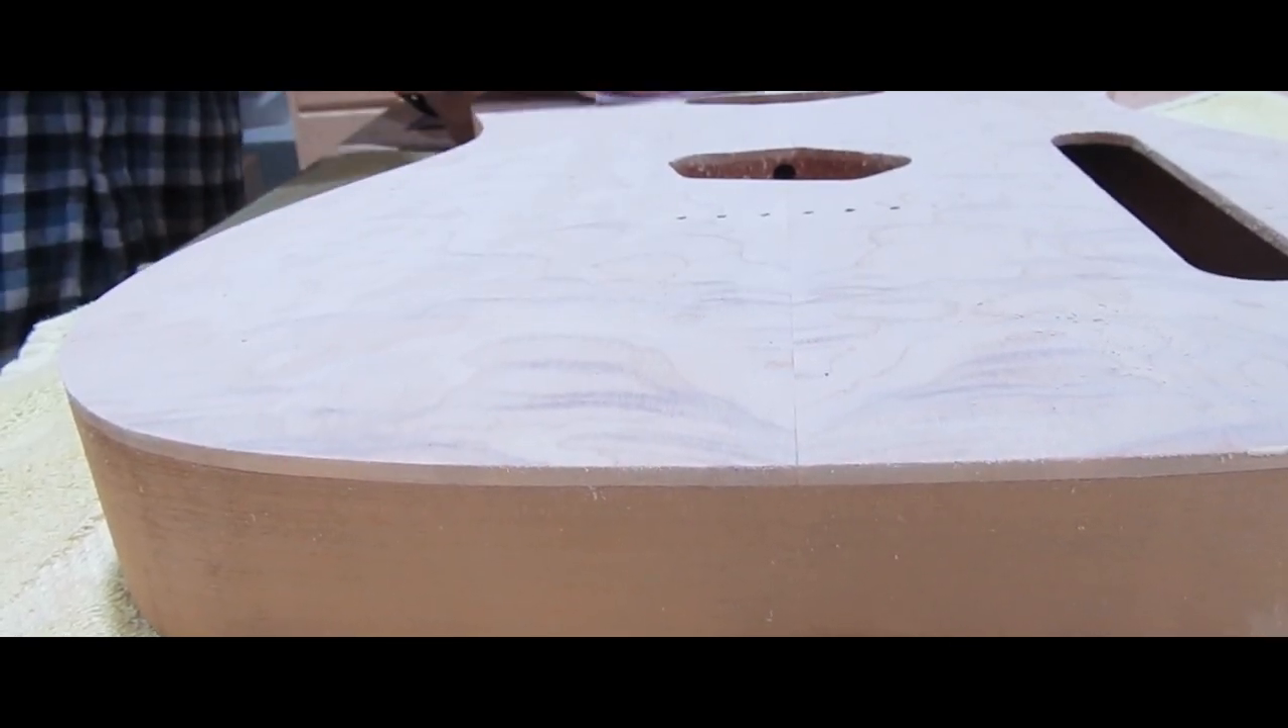You can see there a really clean line between the maple and the mahogany.